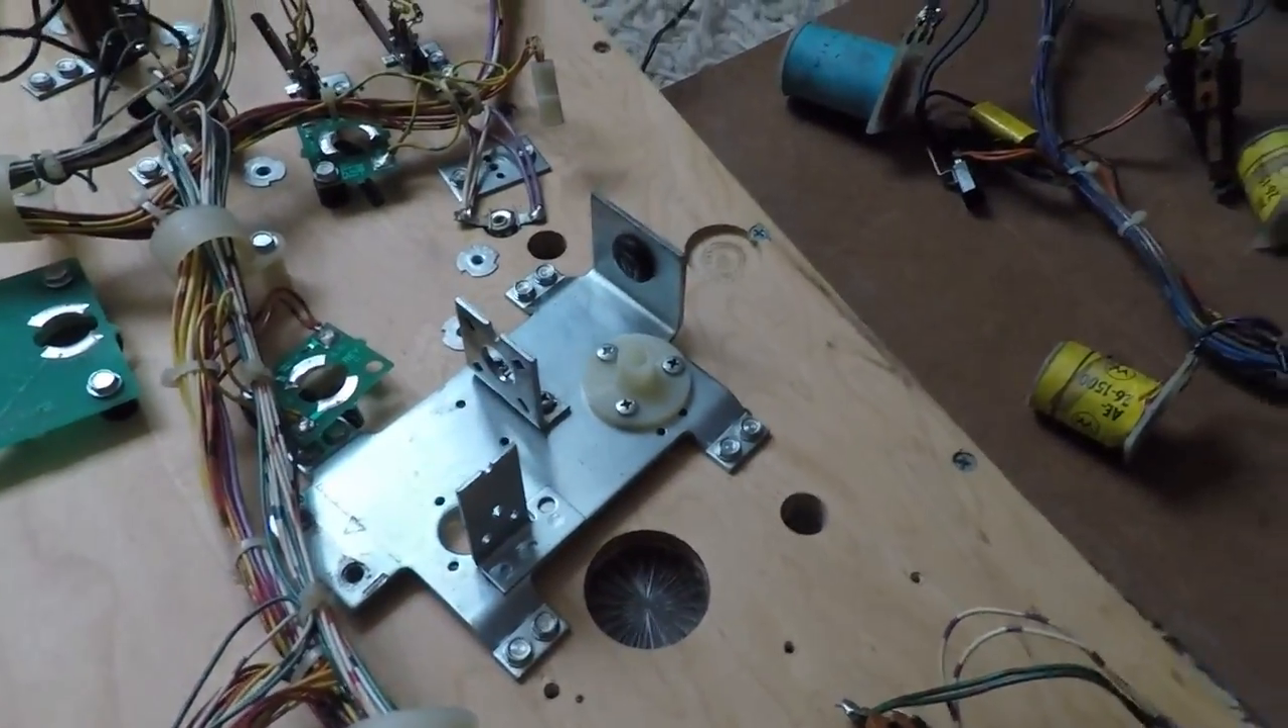So flipper base plates have been put back in place. Ready for when the final harness goes on.